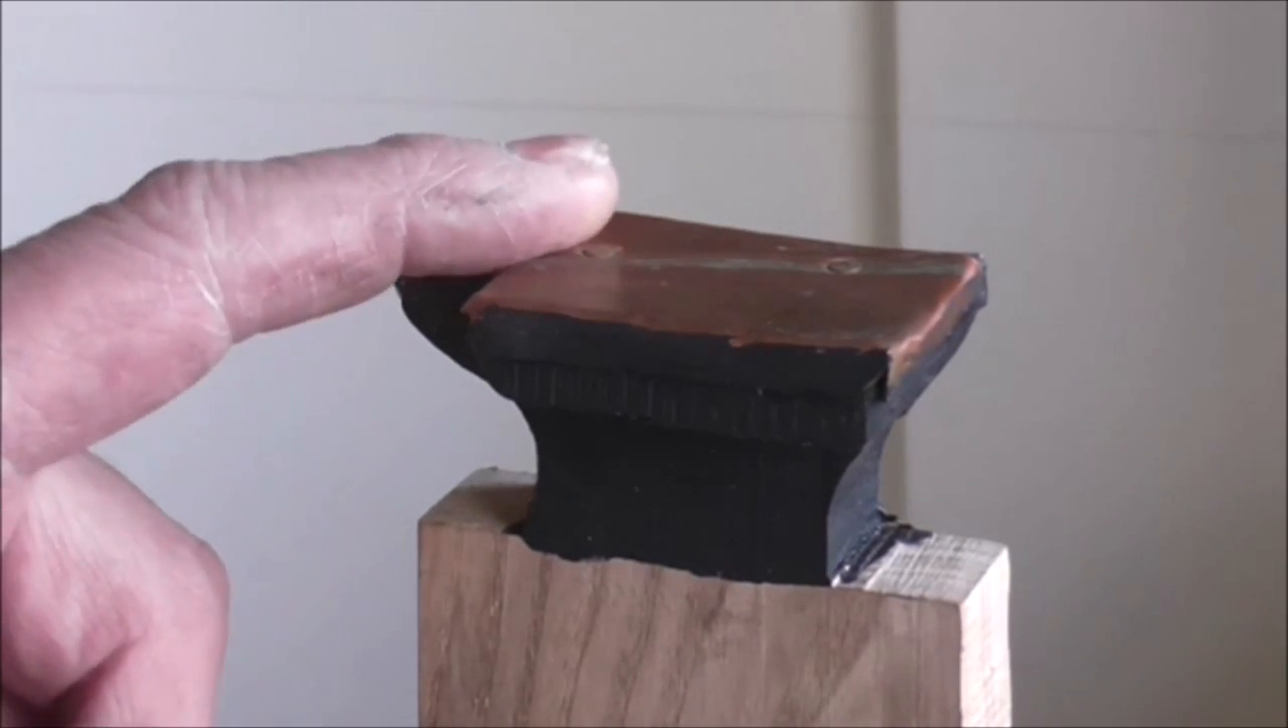I've just put this little copper plate around the top.